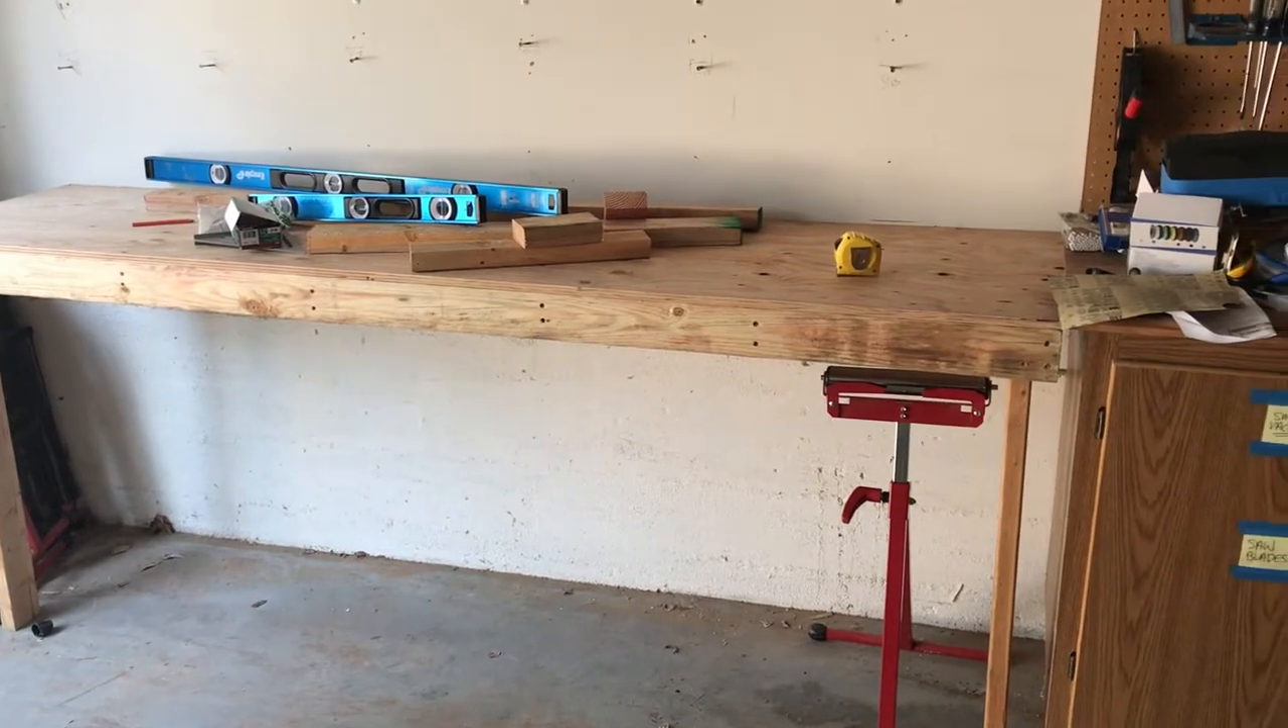I got the frame put up on the wall and put in some temporary legs and we're going to take a peek under here and show you what I did and it's not finished but it's started.